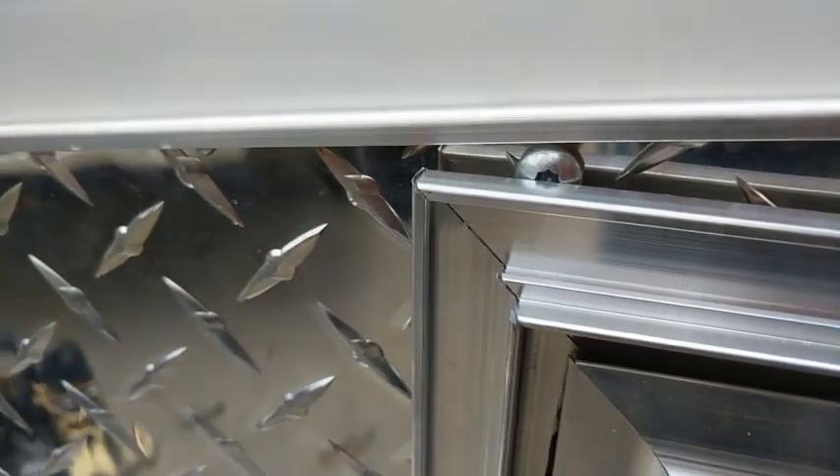The only problem I found is right here where I've got this screw holding the diamond plate up which is a little bit in the way.